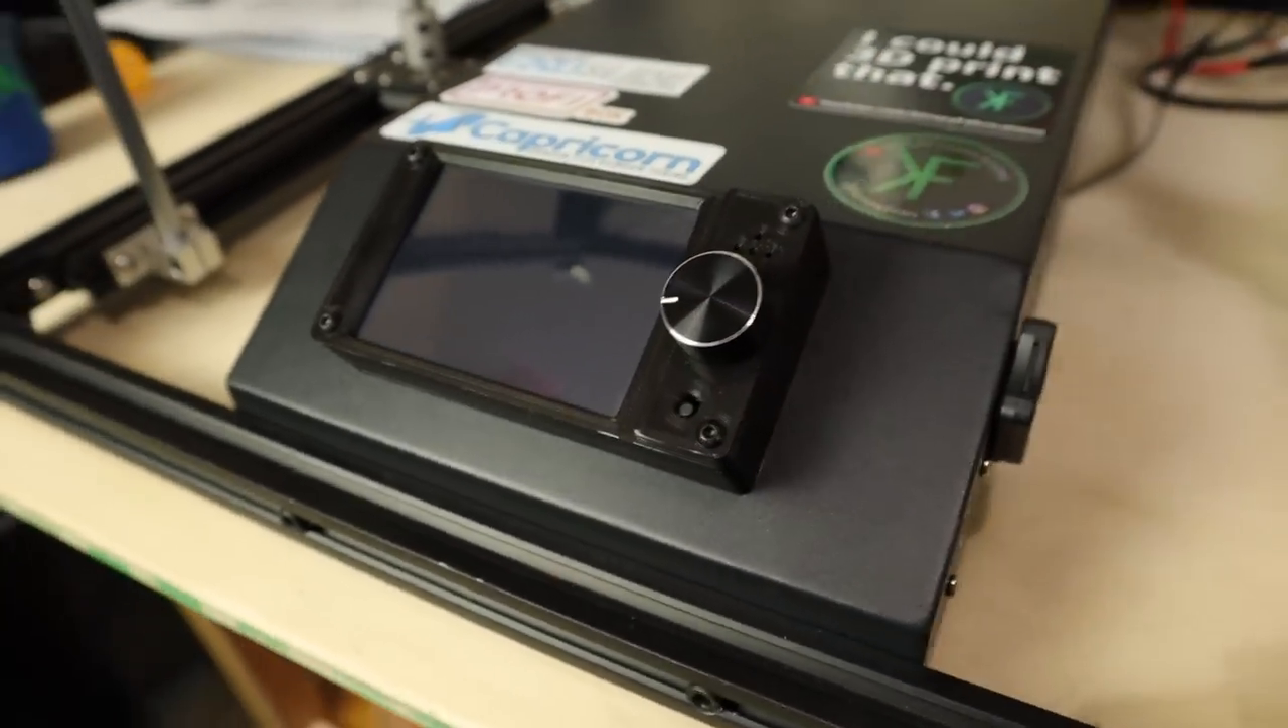And here is my display. And as you can see, looks great here even though it's not flush.